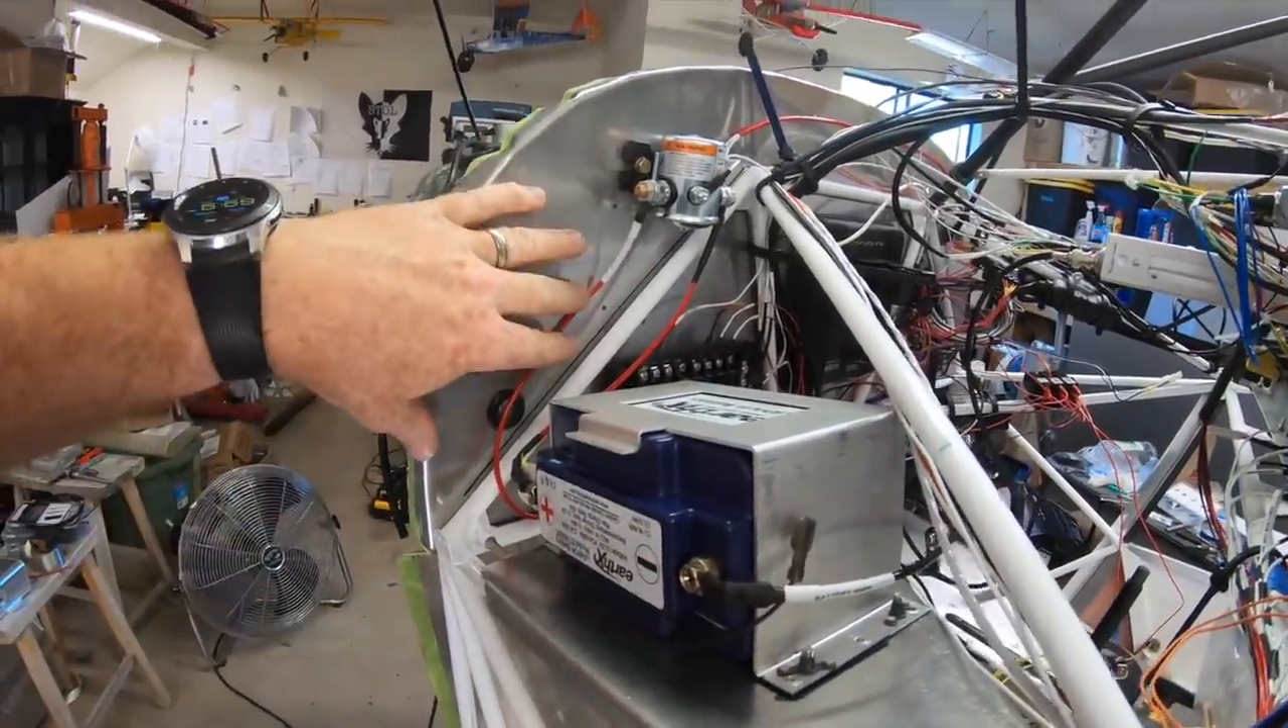Battery's now mounted in place.